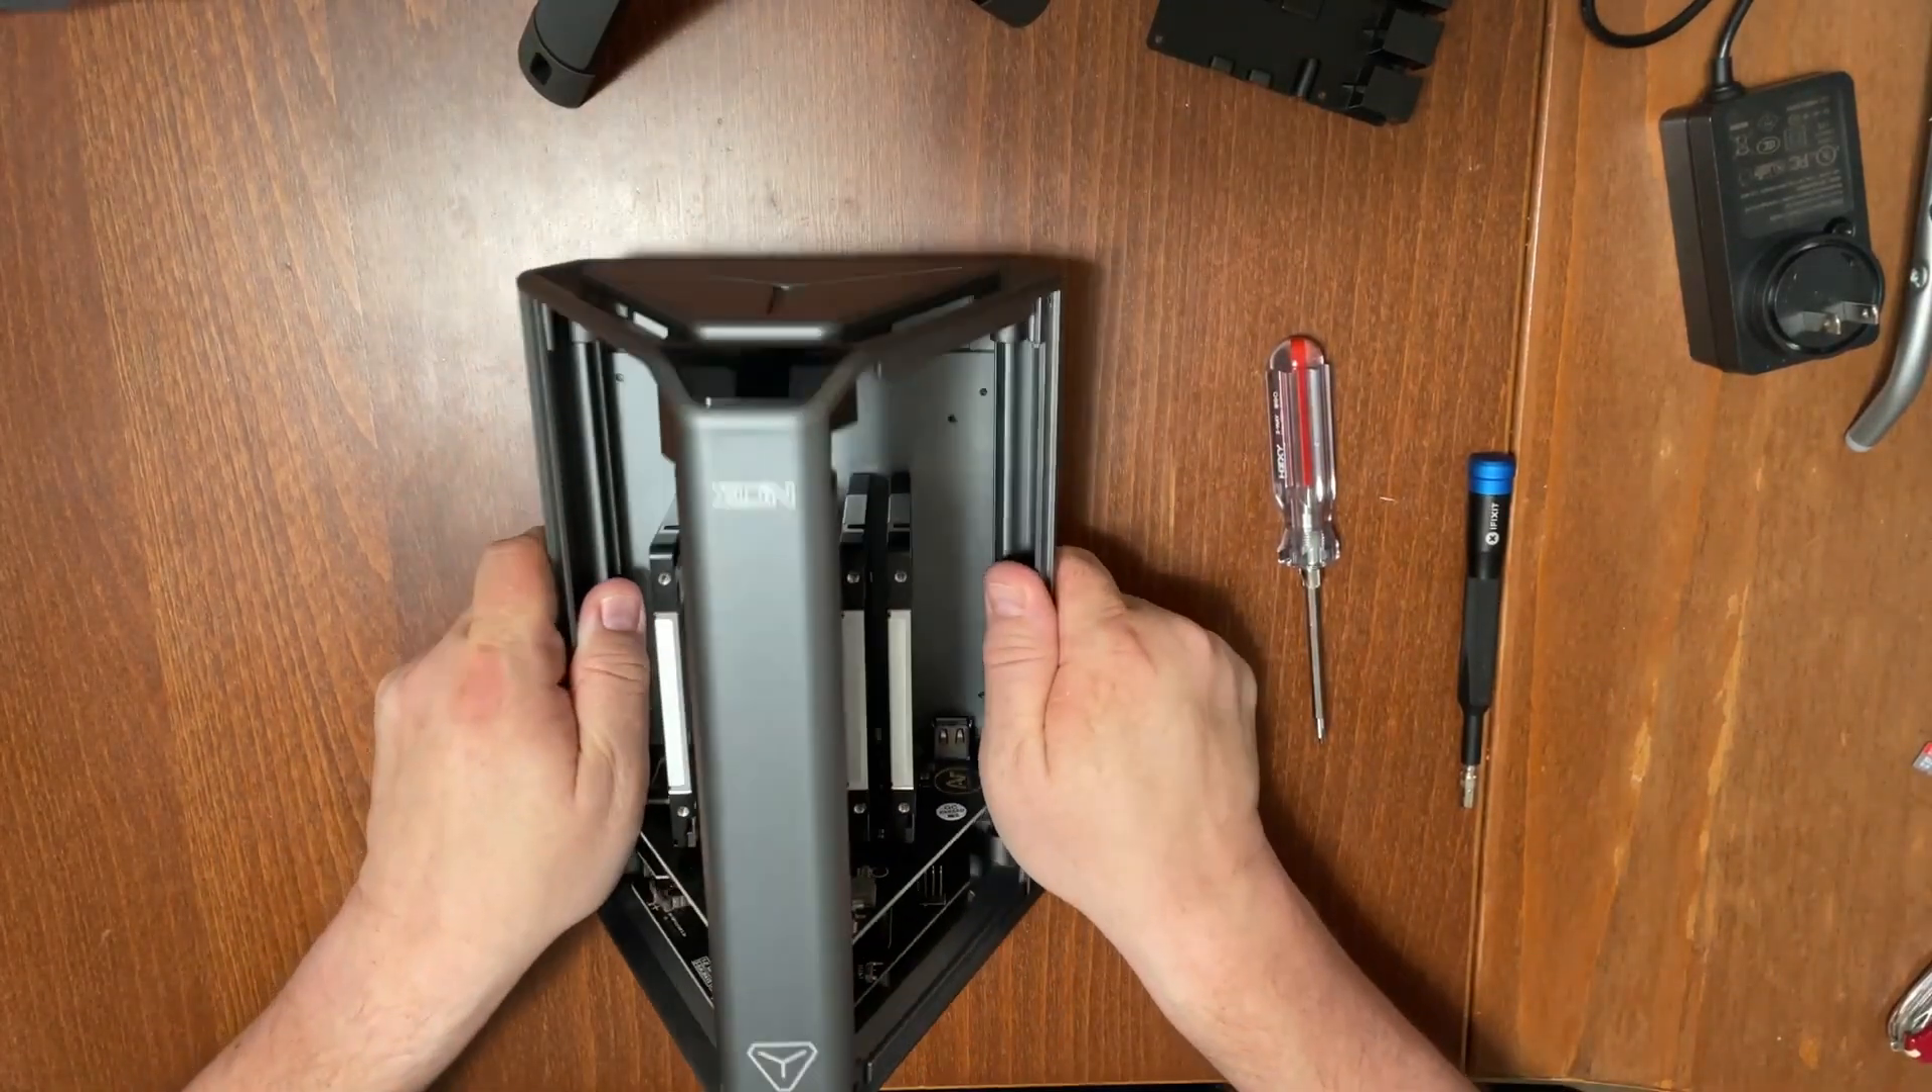Last thing that we have to do is put the face plates back on.